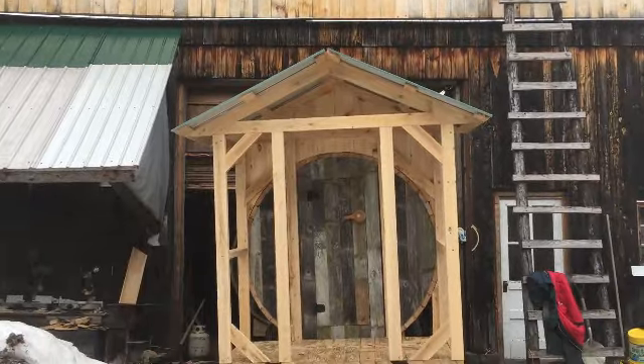I got the roof on the changing room last night.